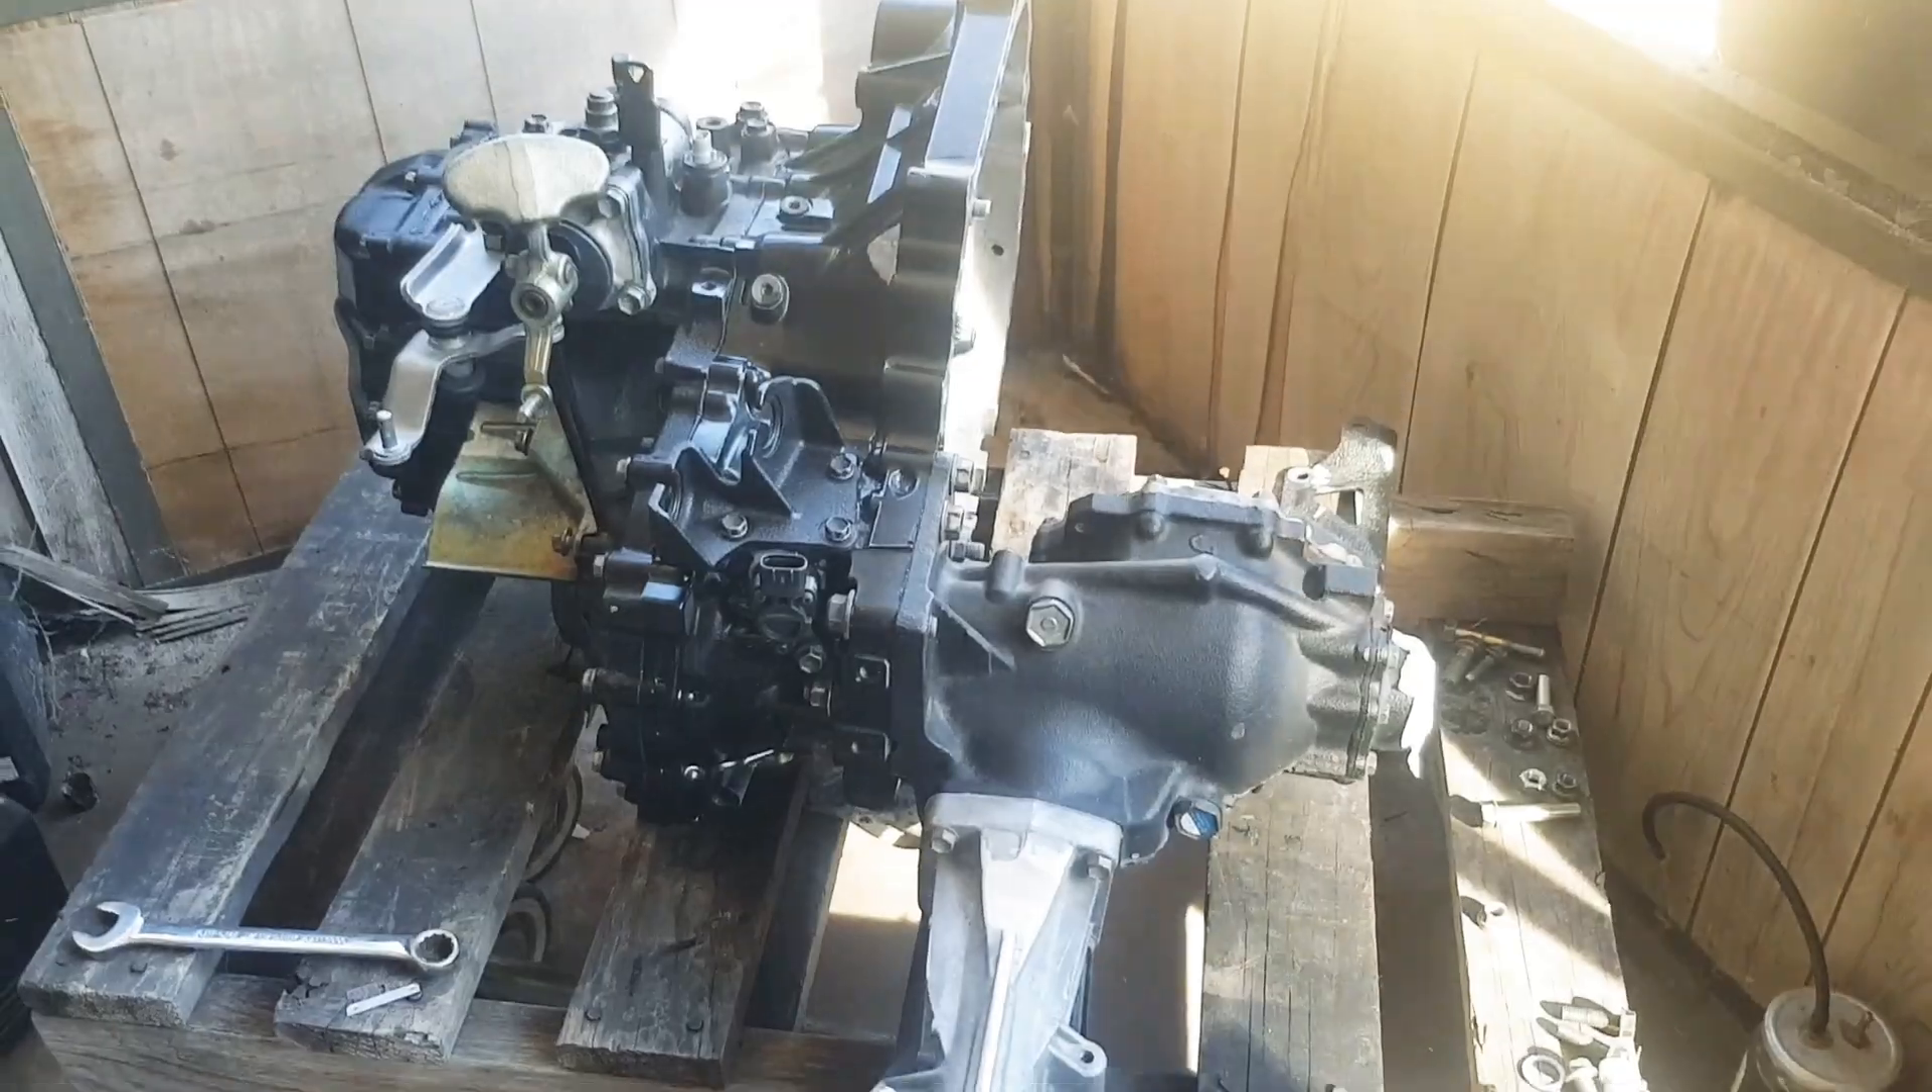Here's the completed gearbox. With the transfer case bolted up to it. All the complex bits and pieces are on the inside. Doesn't really look like much from the outside.